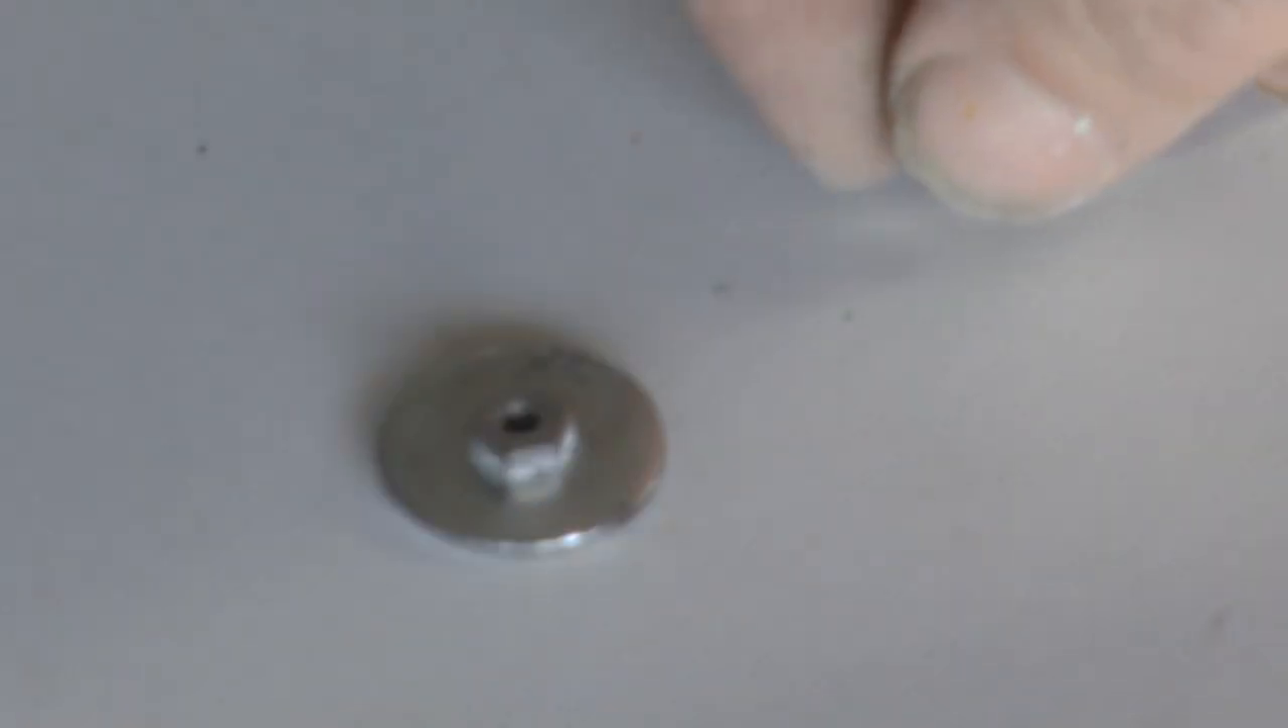What I've done to one of them is to put a hank bush which is a press nut into that penny washer.